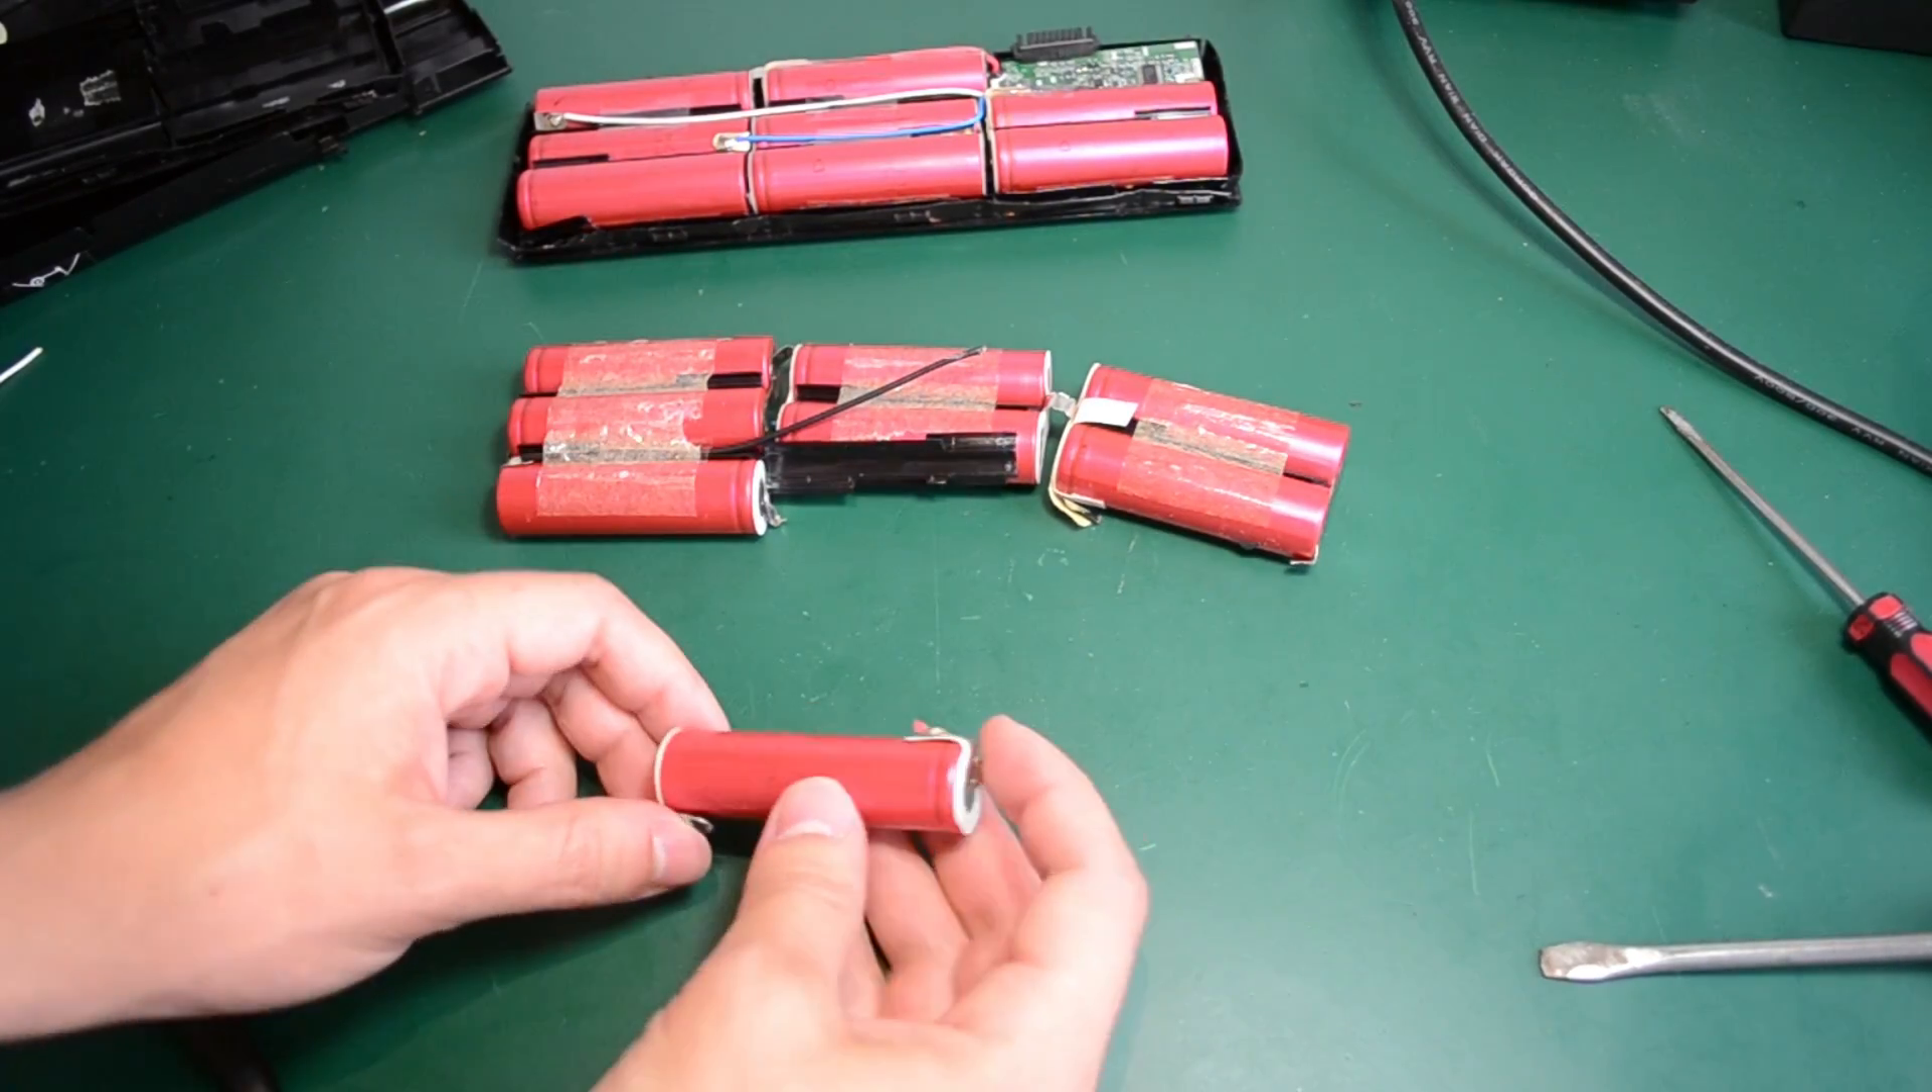Okay, so we got our first cell out.